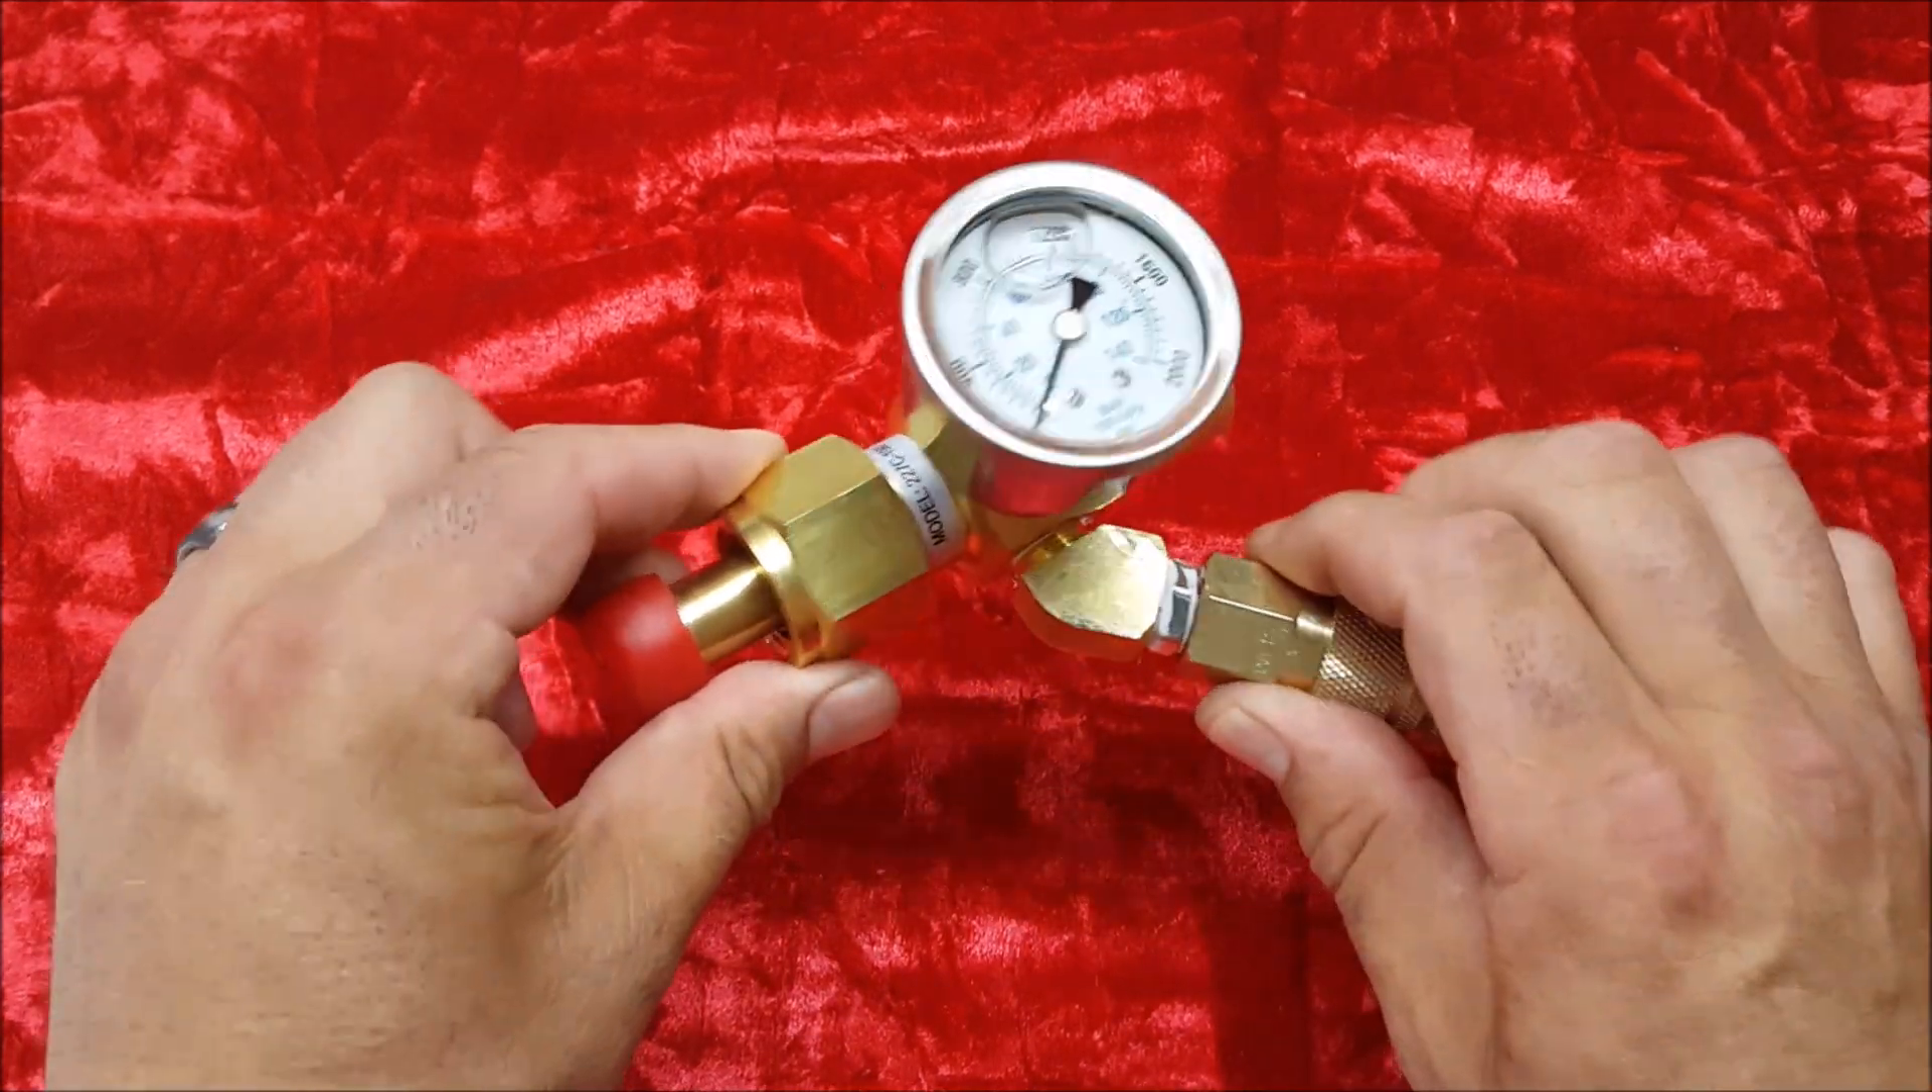This is what the regulator looks like with the gauge and coupler installed. Basically, this is ready to go into the tank now.